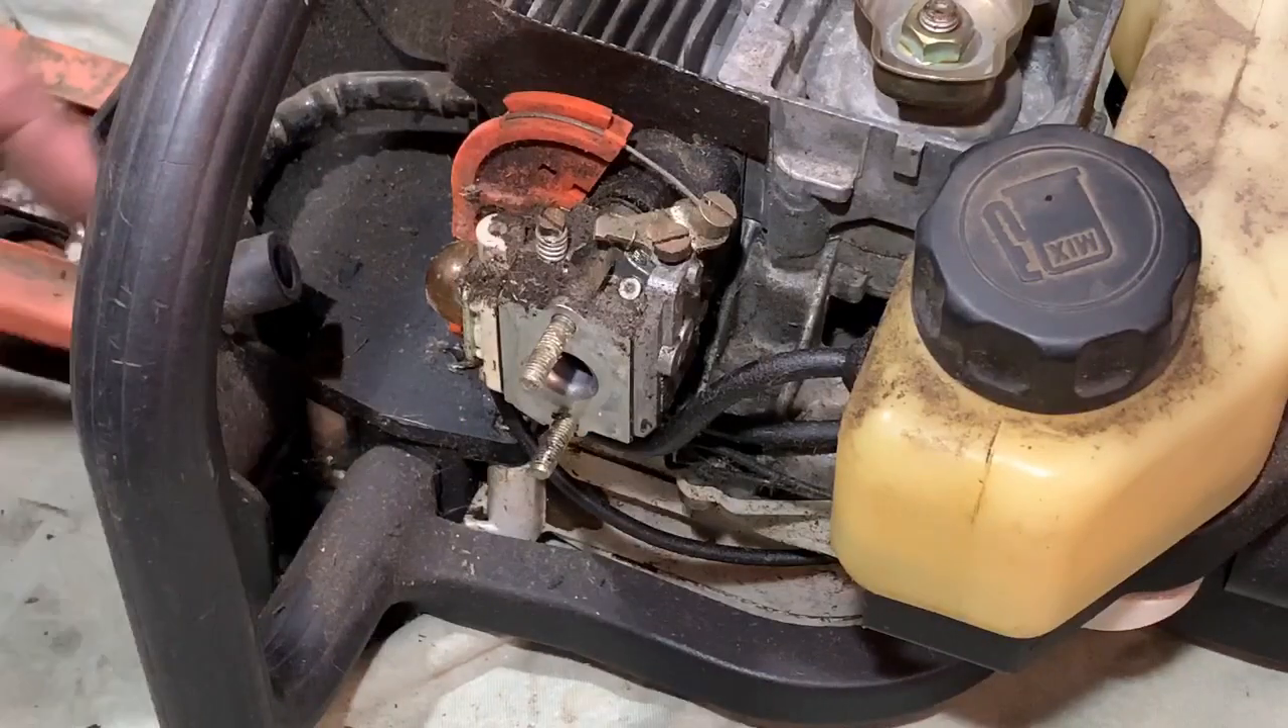So now the cover's off I can get the carburetor off easy.